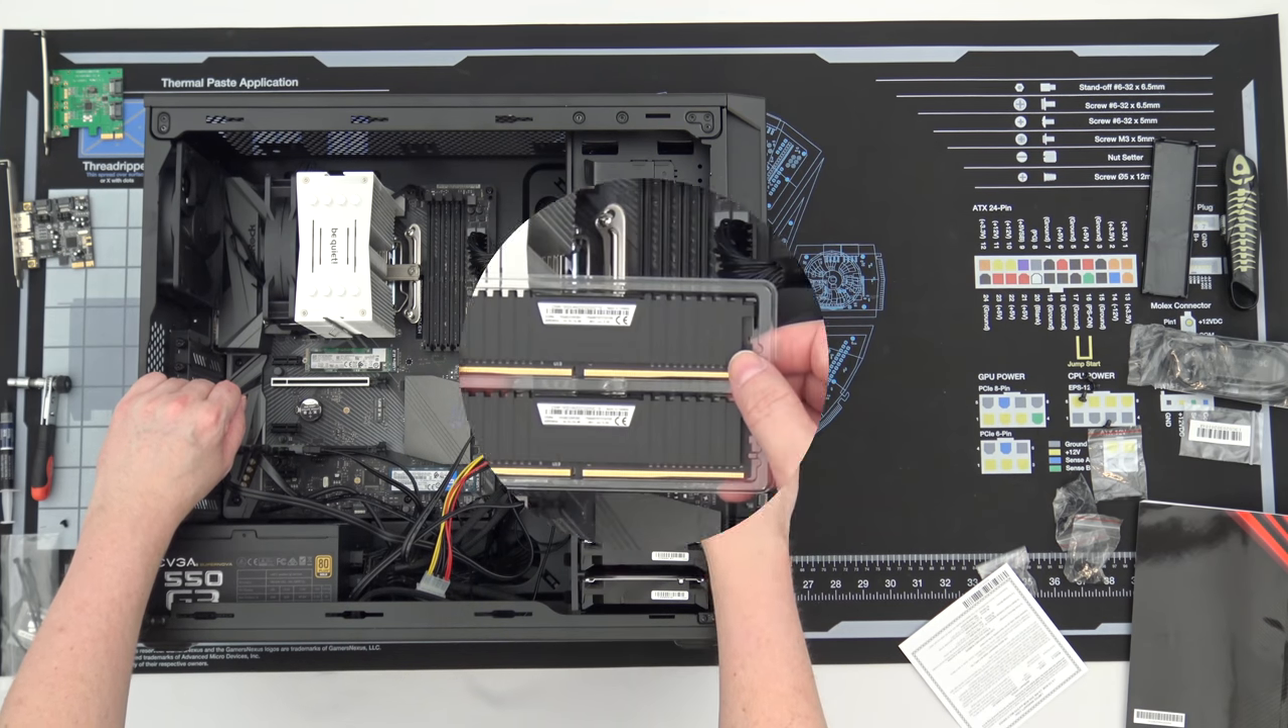We've got two fans here the cooler plenty of vents out the top so i think we're pretty much done except for installing the ram.